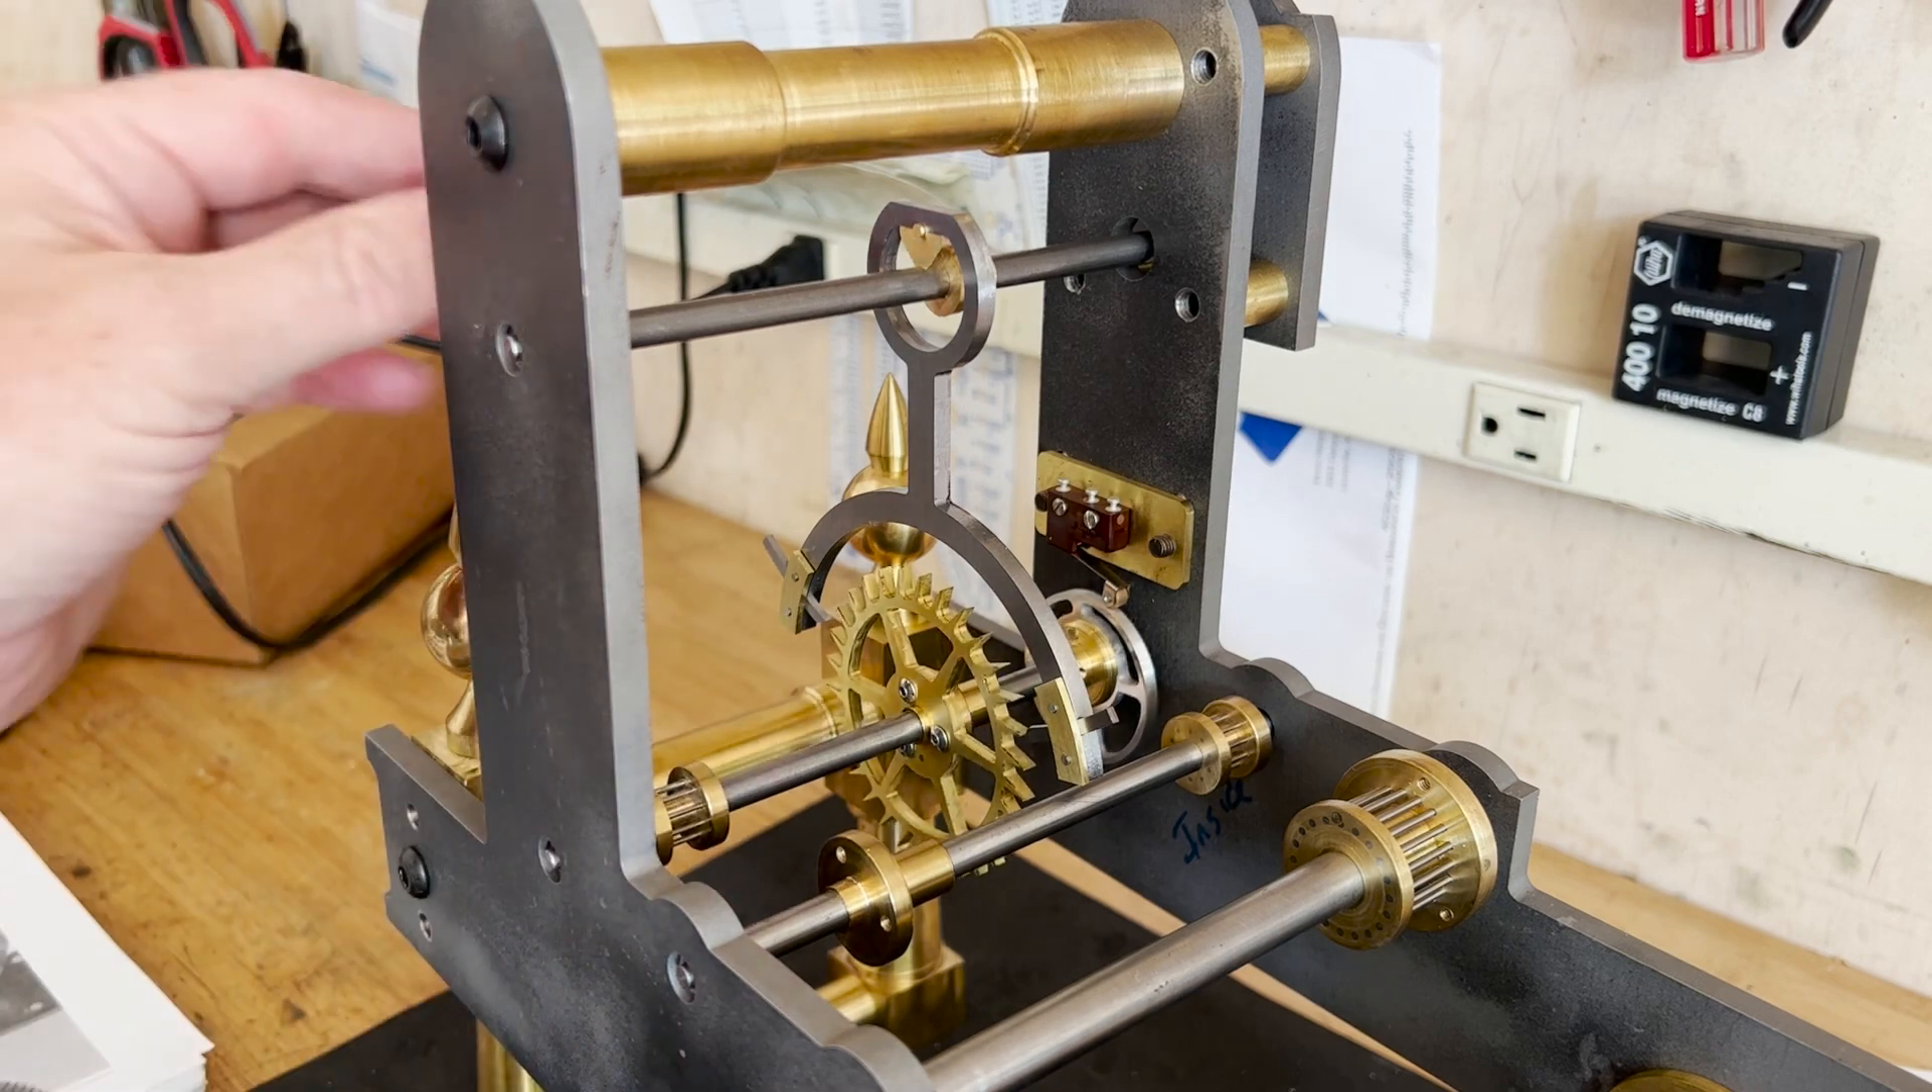As you can see I've got the escape wheel mounted.